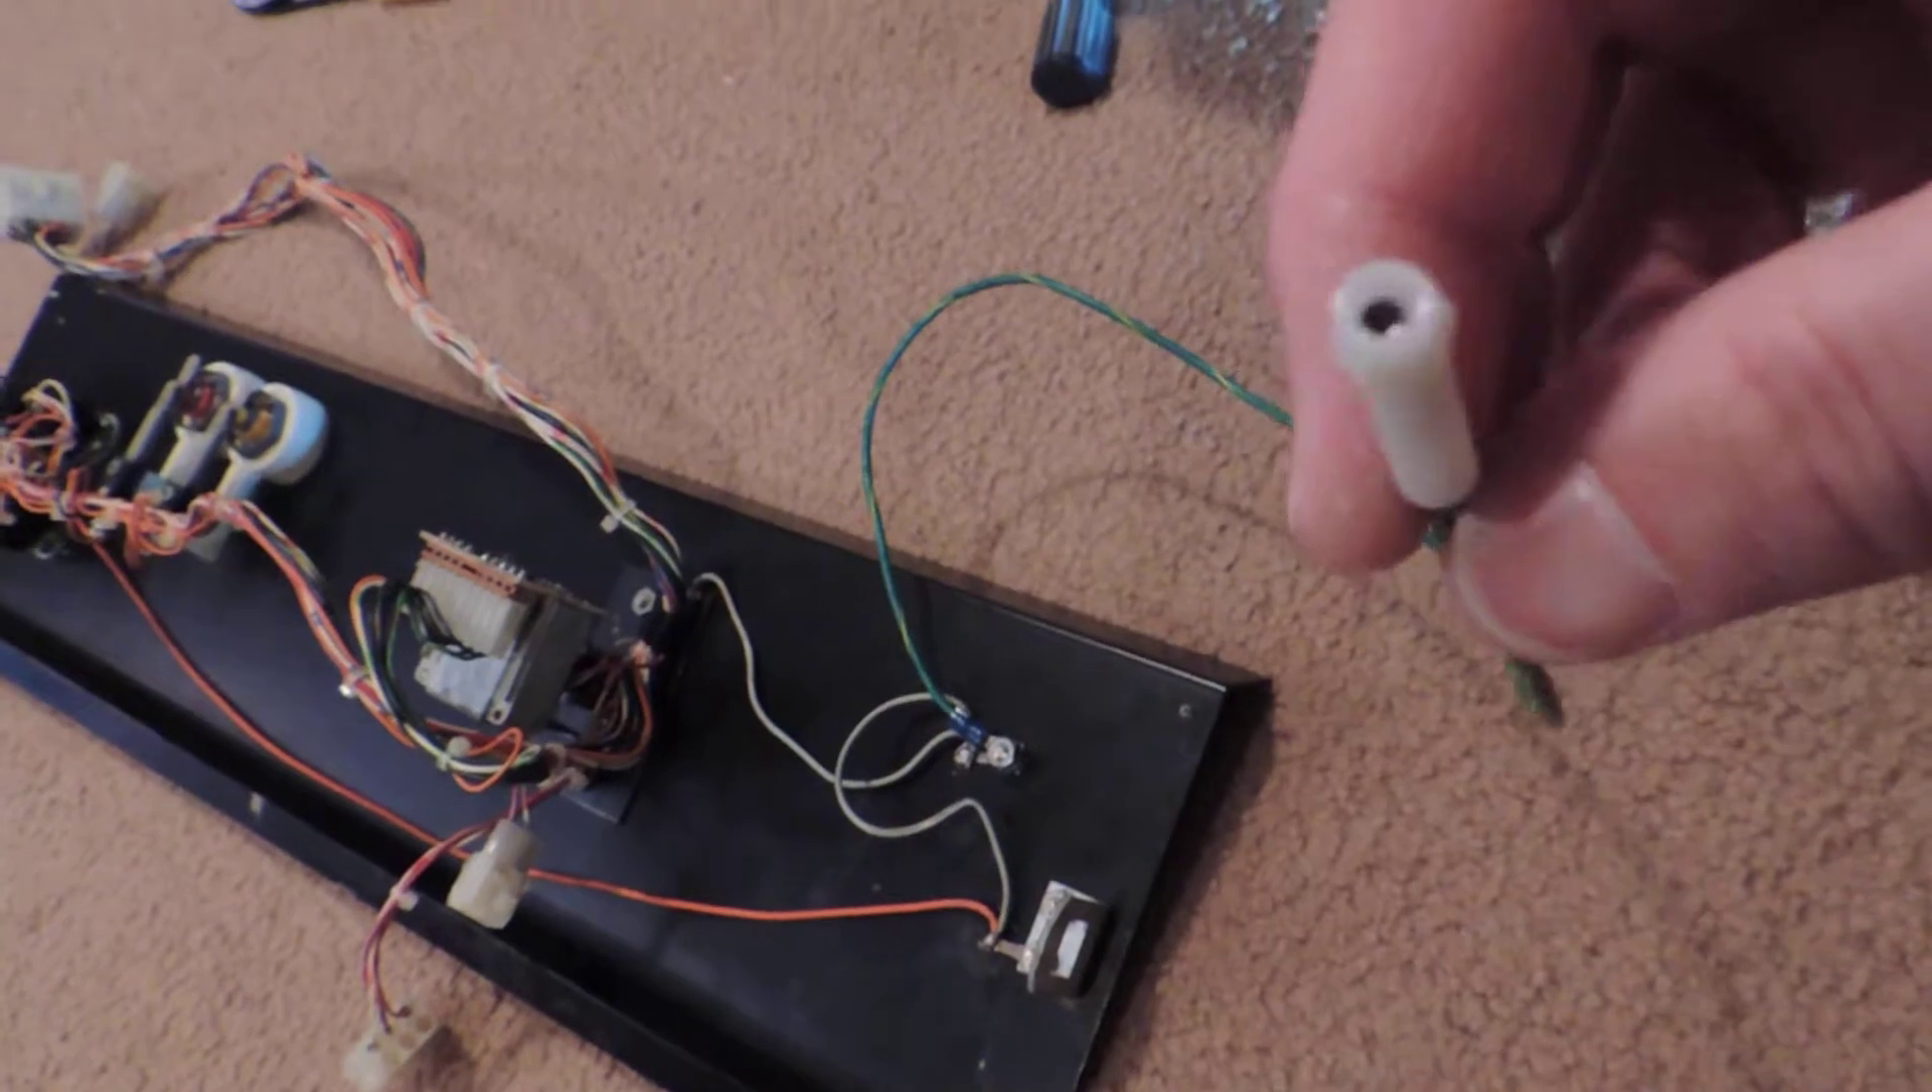I just took a spare green wire that just happened to have a yellow stripe in my spare wires, and I screwed it to the bolt, and I terminated it with a Molex single-pin connector.